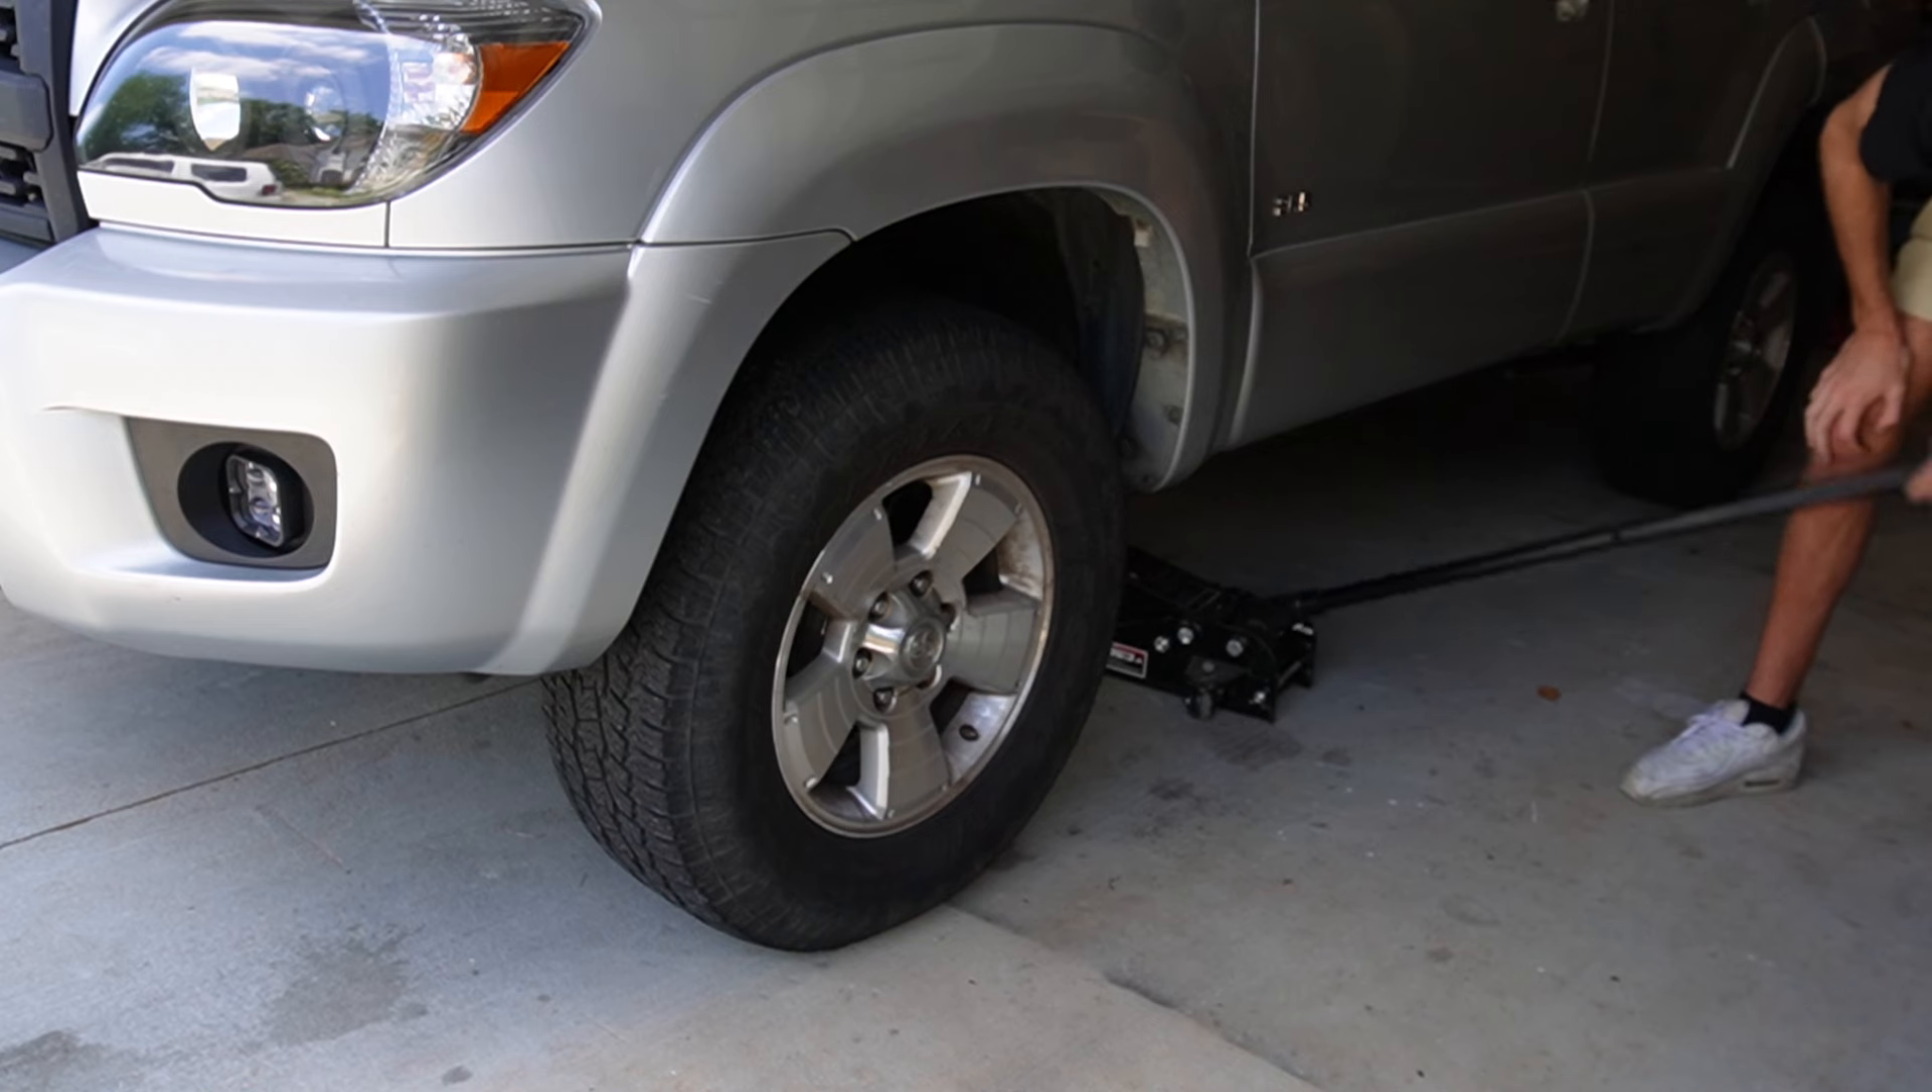These wheels are a 30 millimeter offset which puts them right inside the fender.